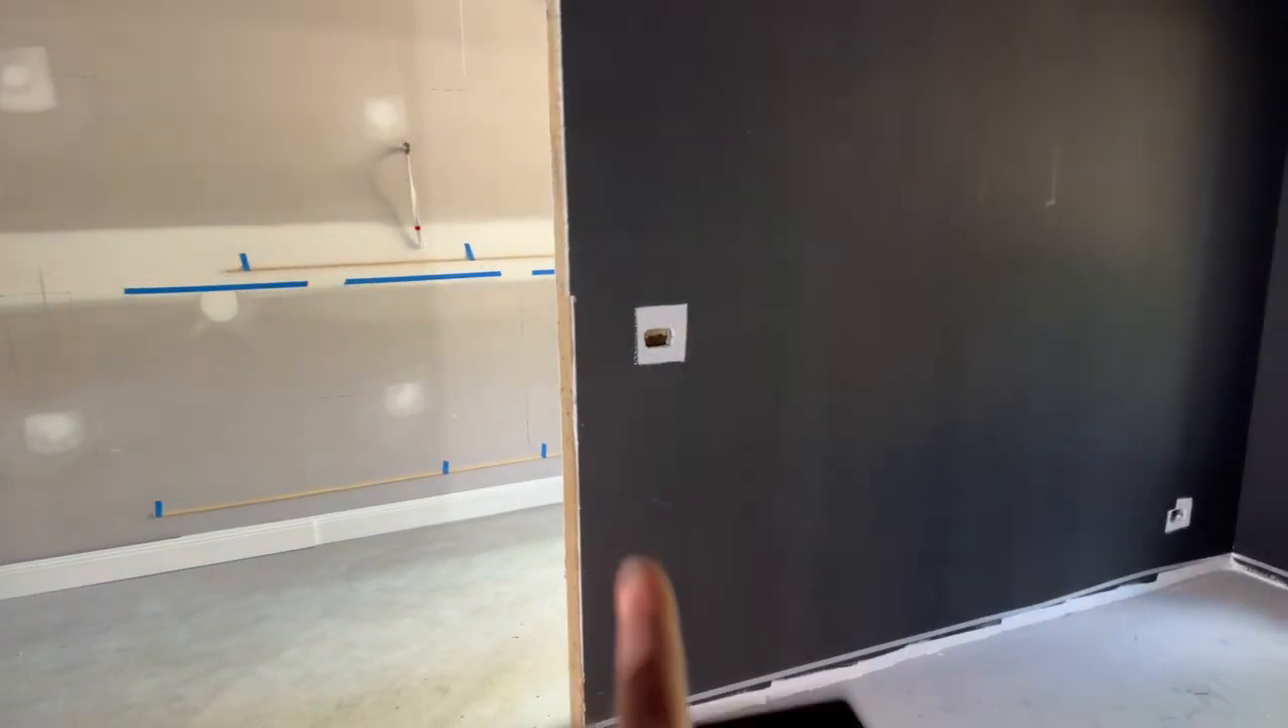Now the advantage we have here is that the skirting board skirting boards are not yet into place and also the edging around the doors is also not there yet.